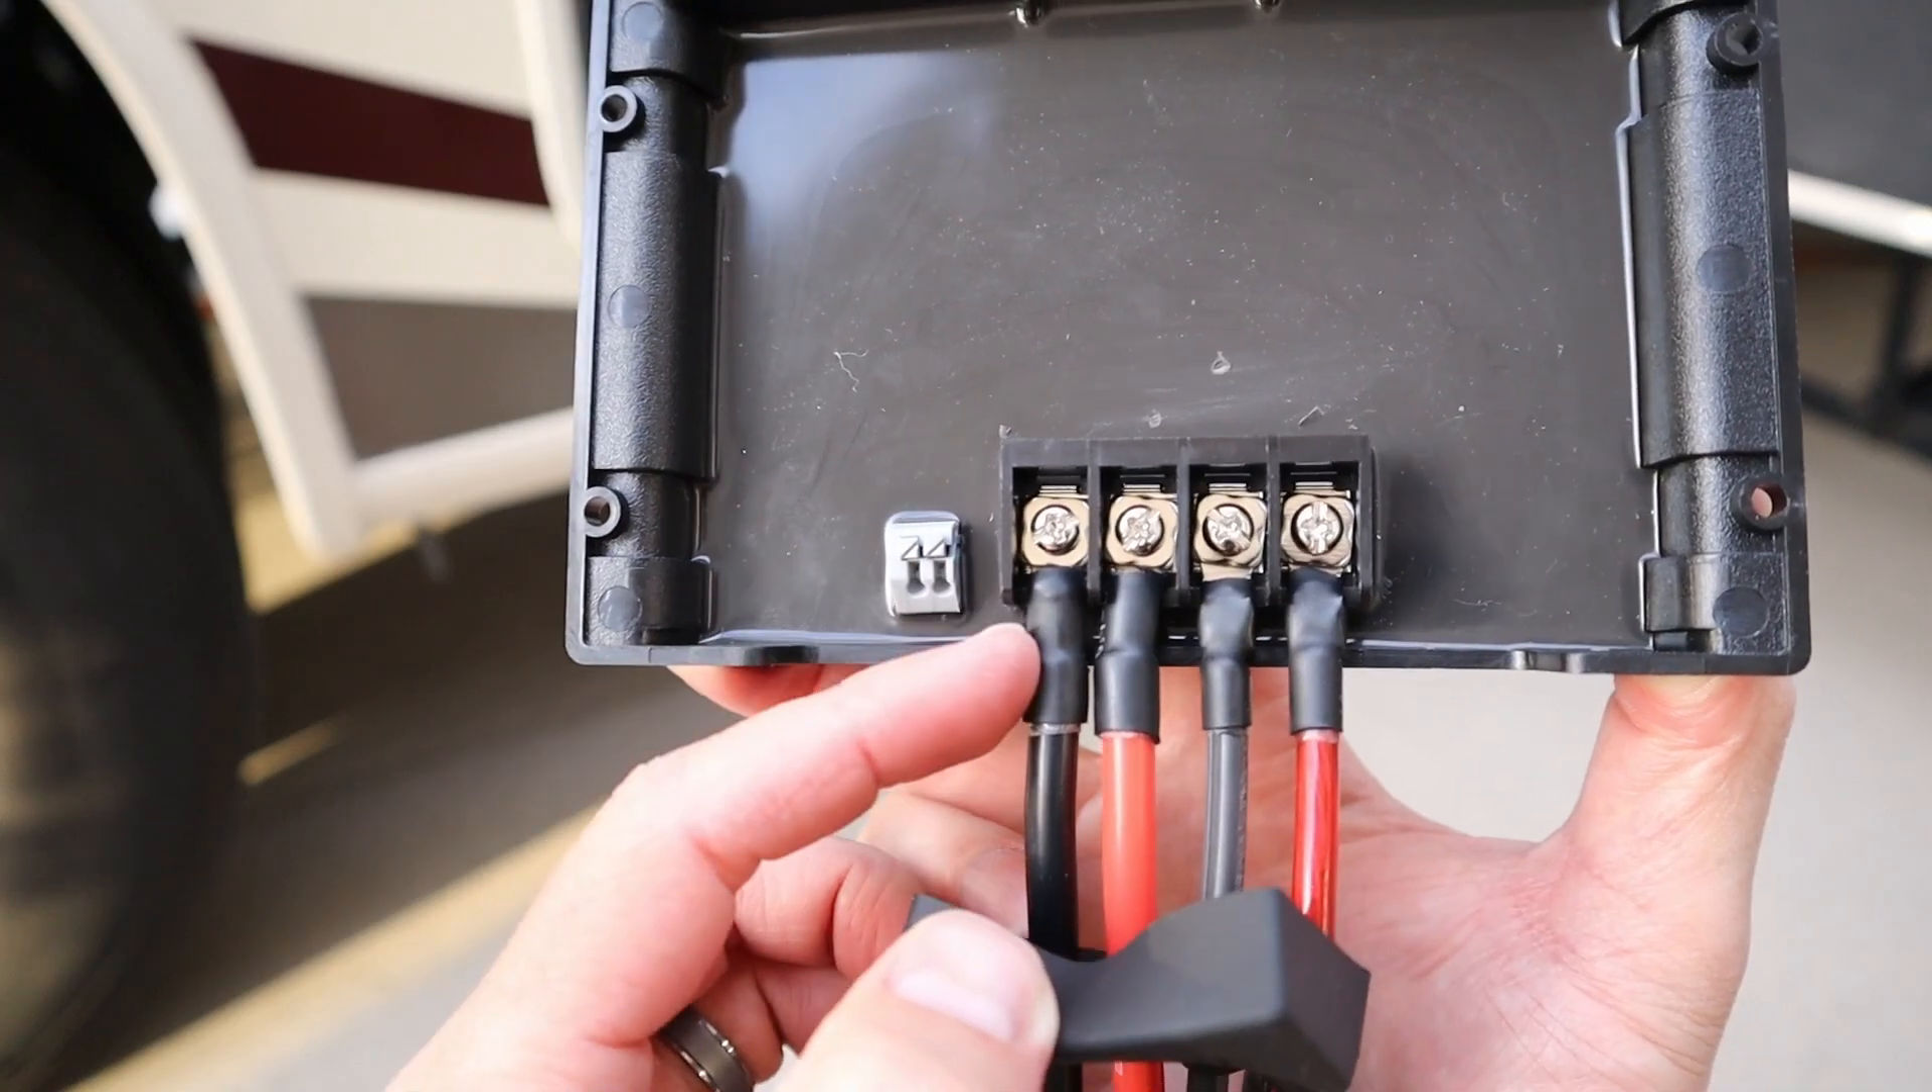These are quarter inch terminals. And I crimped these wires in and then used heat shrink and tightened these down.